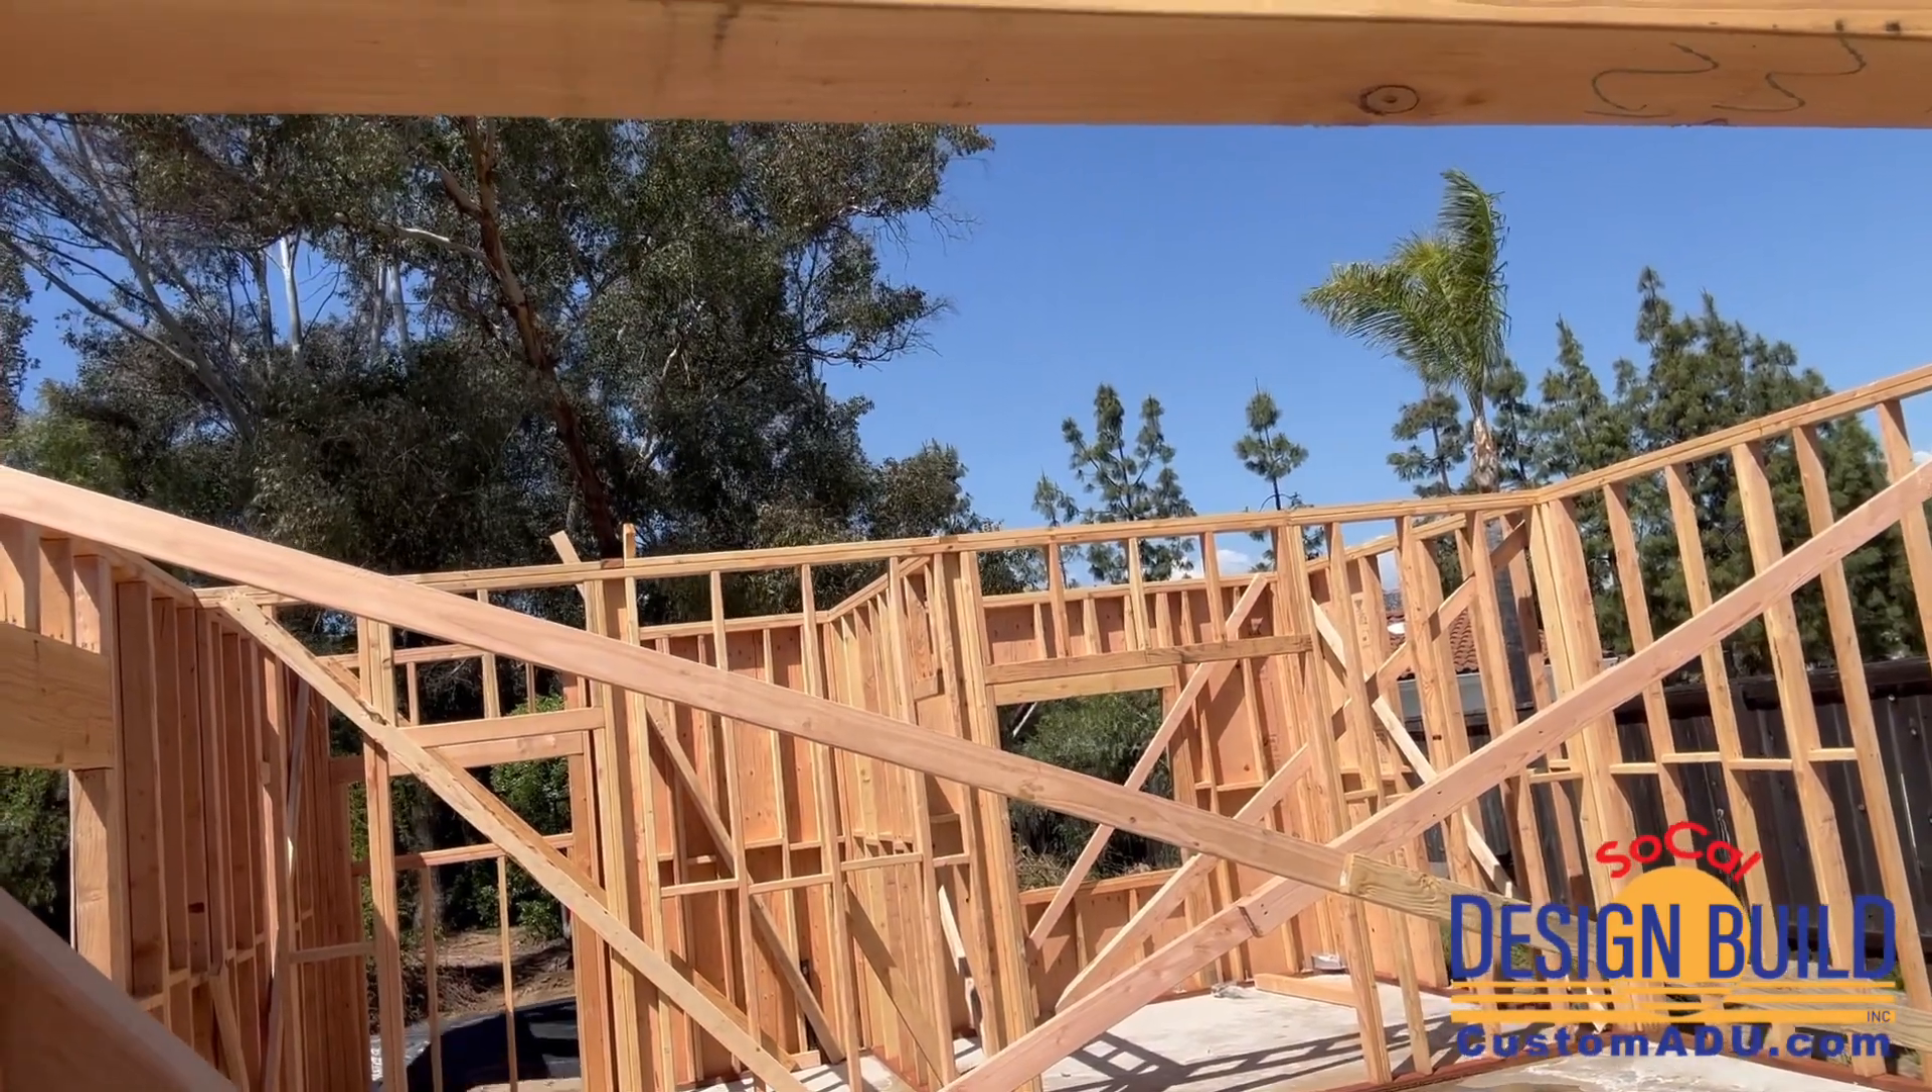You can see we still got some braces holding up the exterior walls.